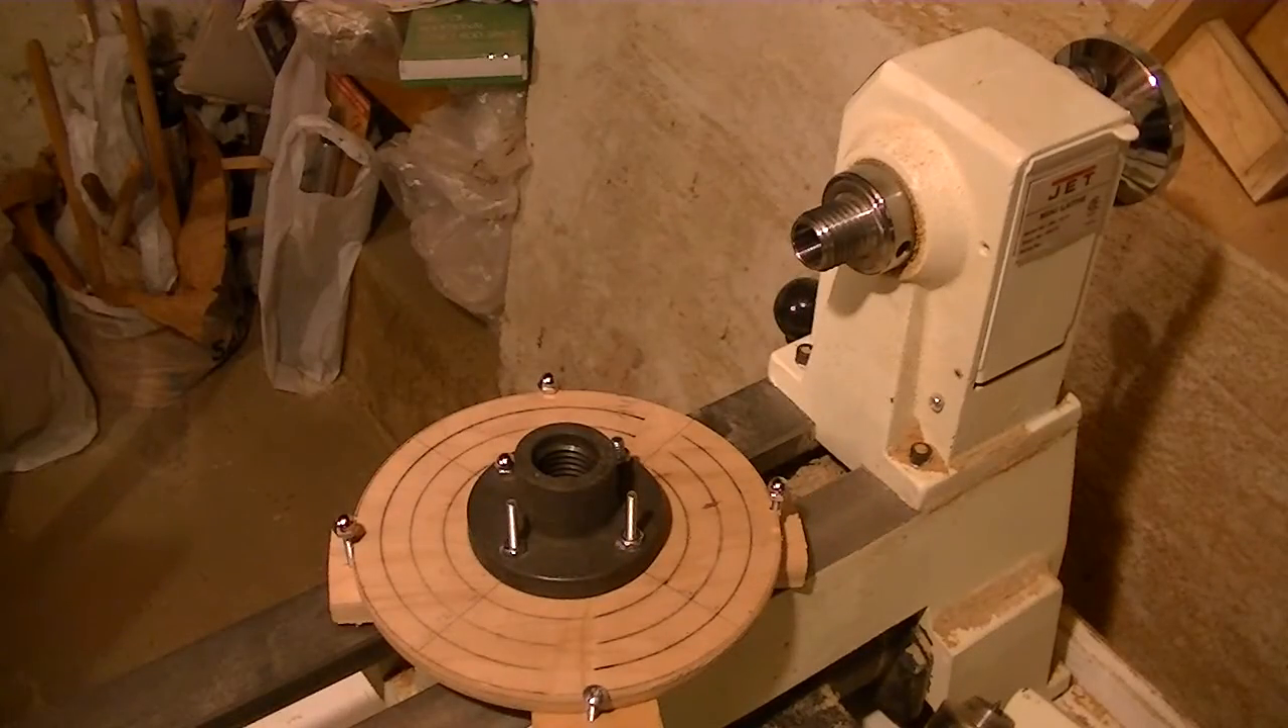So the nice part was that I didn't, this attachment didn't need bolts or didn't need screws. I used bolts to mount onto the faceplate.